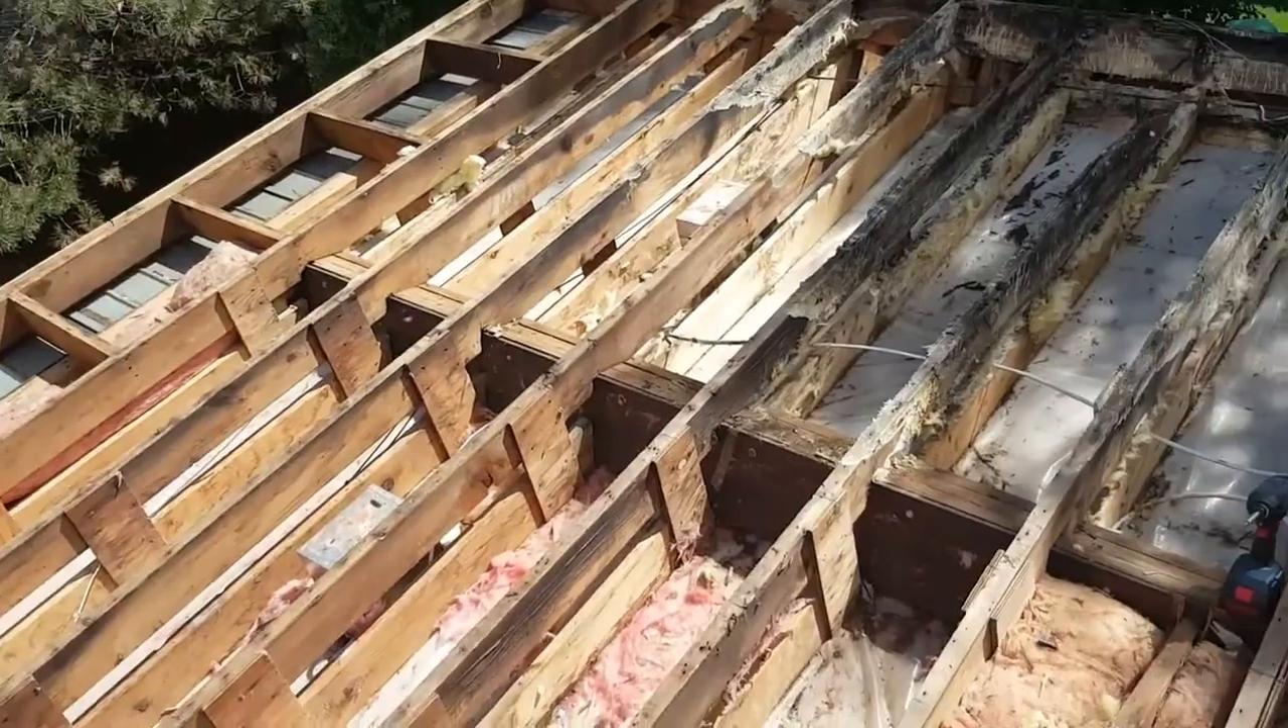So at this point here, we've got all the roof sheeting torn off here and we've got a lot of the insulation removed.